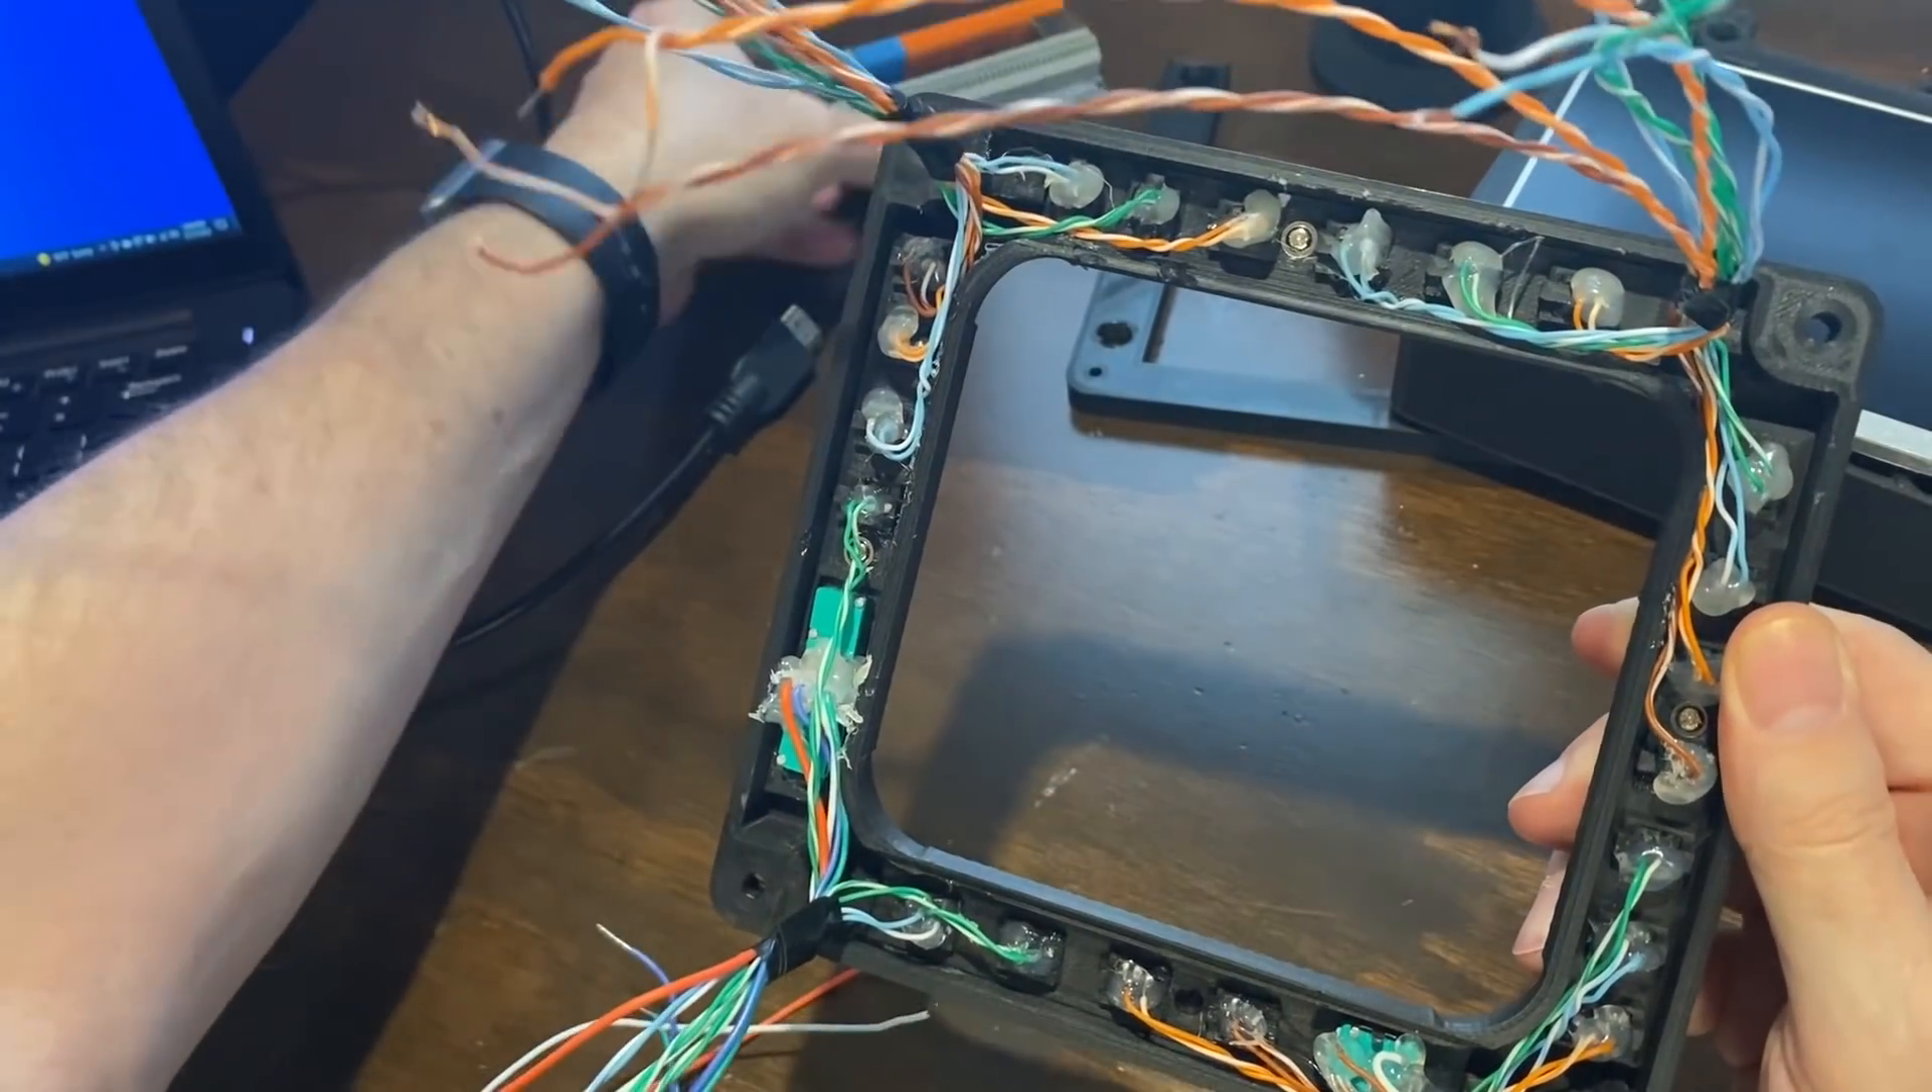Uh so went ahead and got all the wiring hooked up here.